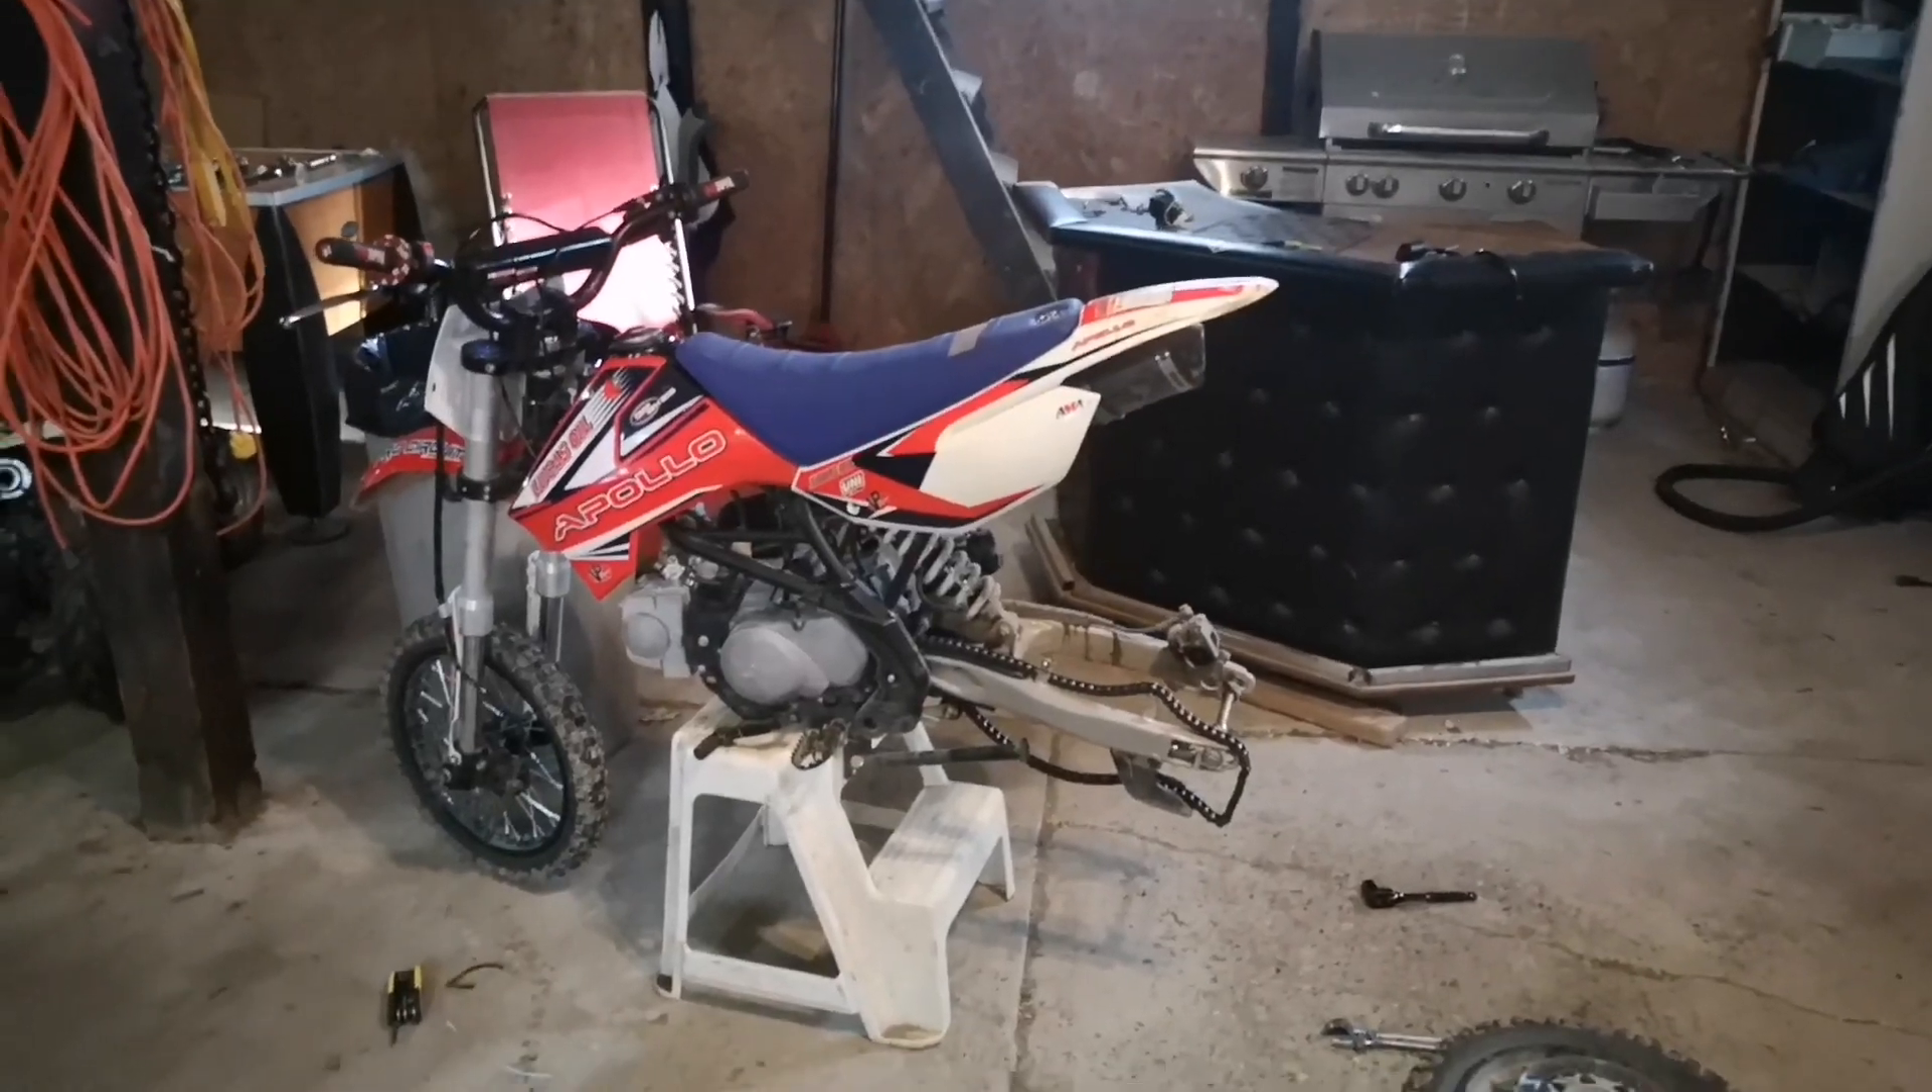So, we got the back tire off.